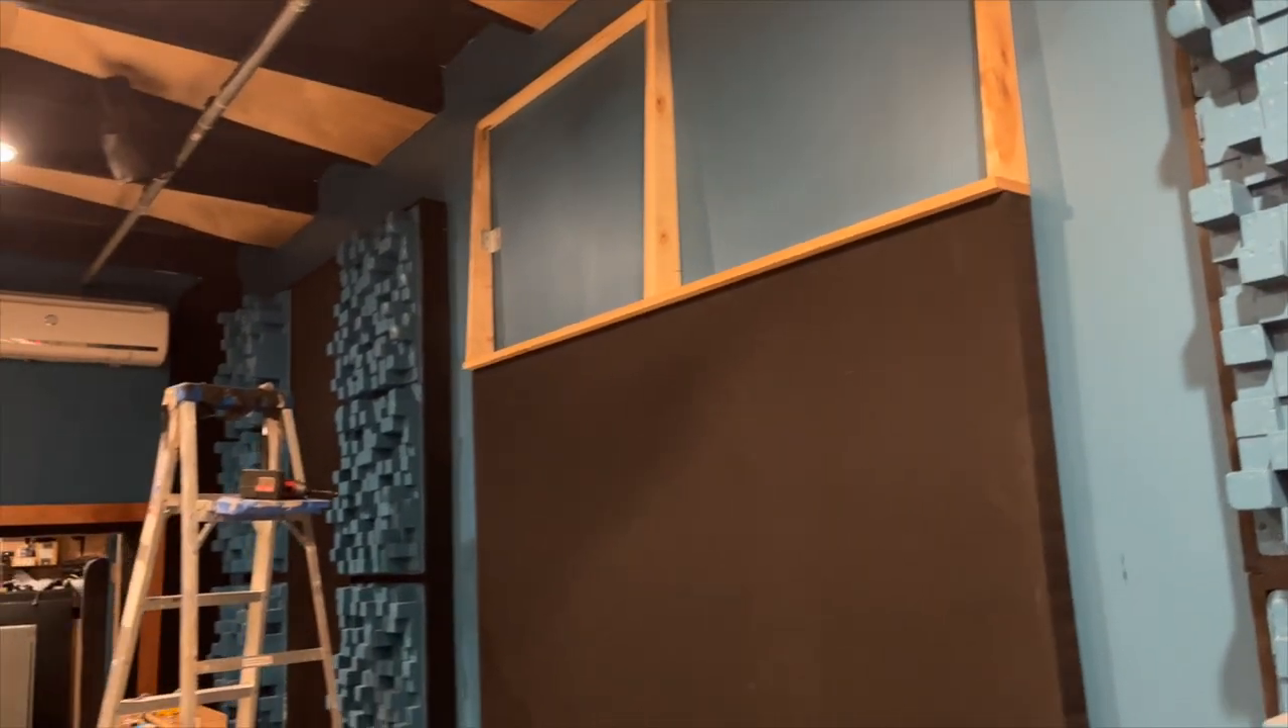Now the frame is up, sitting nicely on top of this absorber.